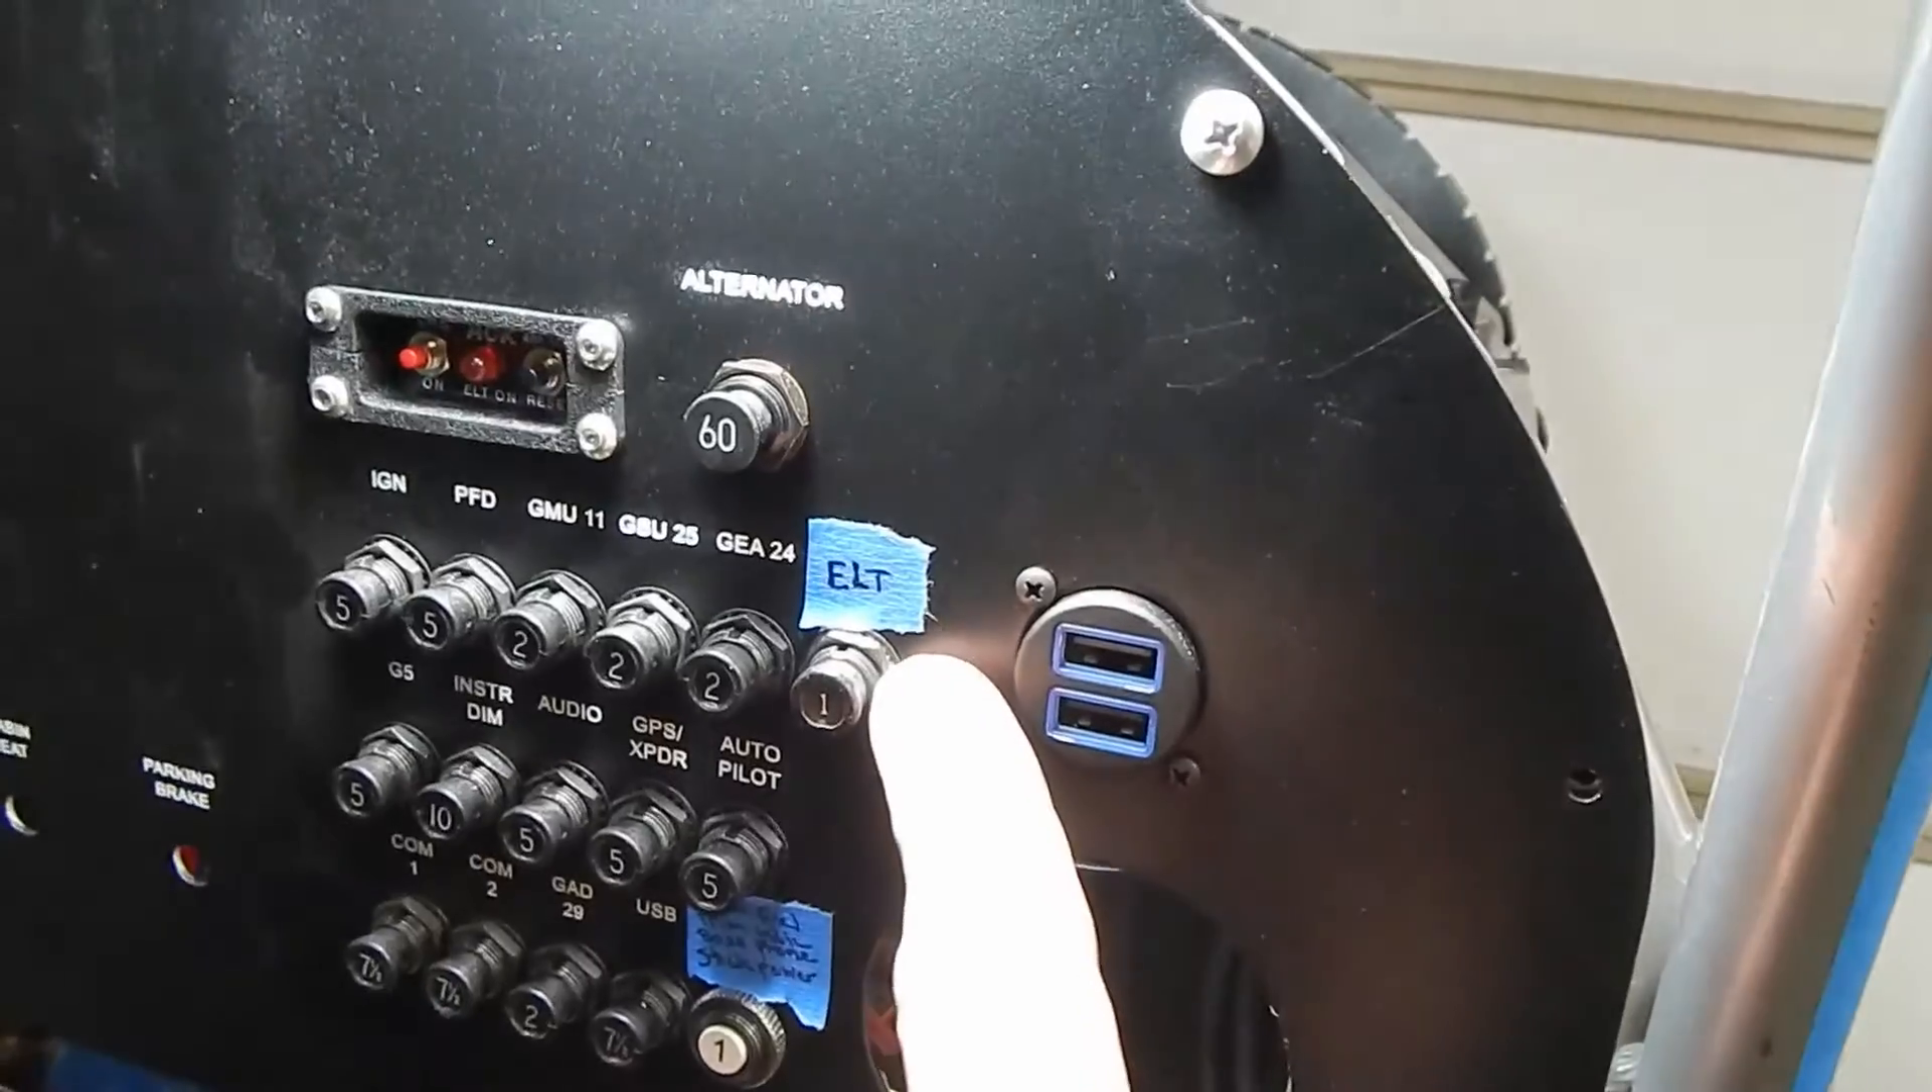I installed a one amp breaker at the end of this row.